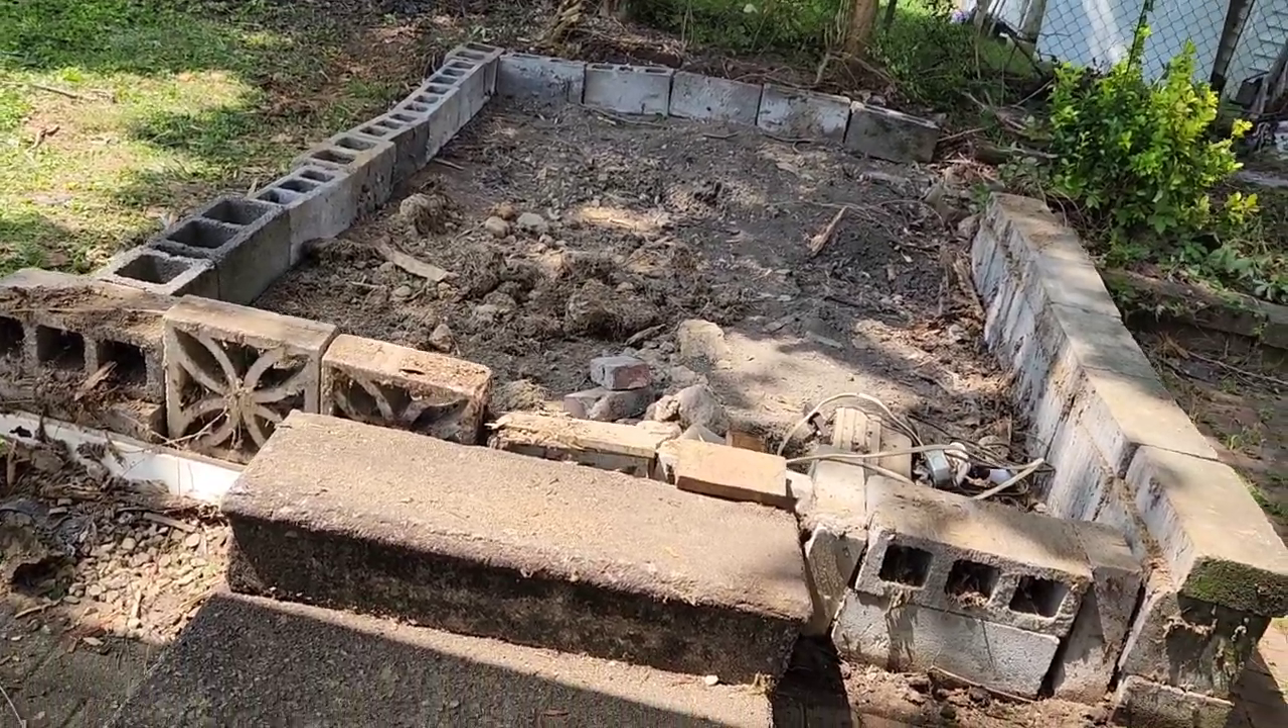The shed is no longer there we got it all loaded up we took off the base and everything.